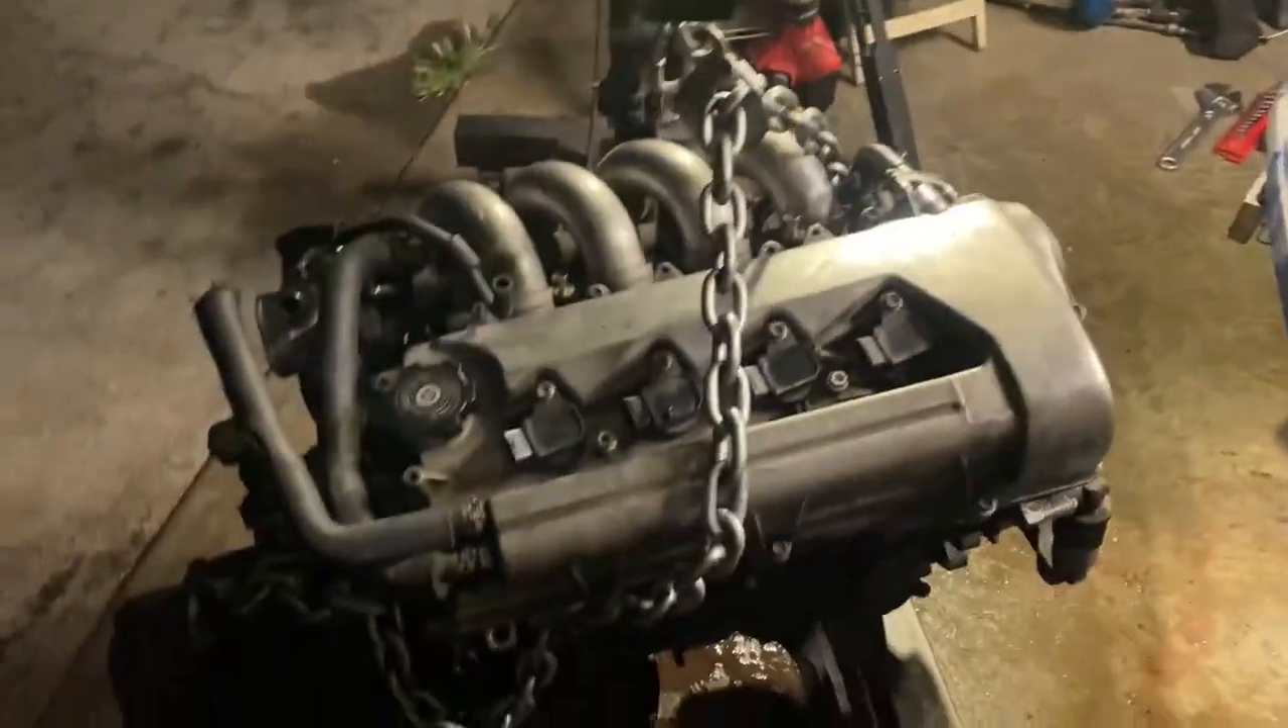Motor is out already. It's over here.